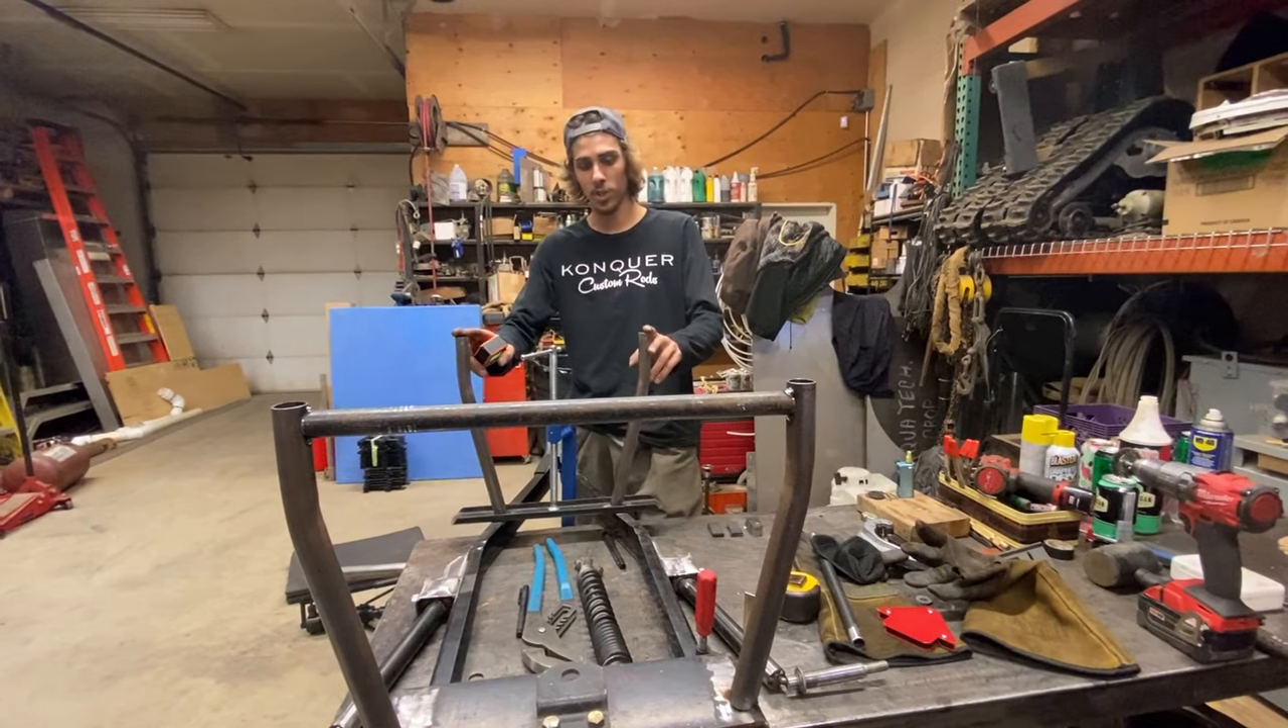All right, so we got our front posts in the upright position.